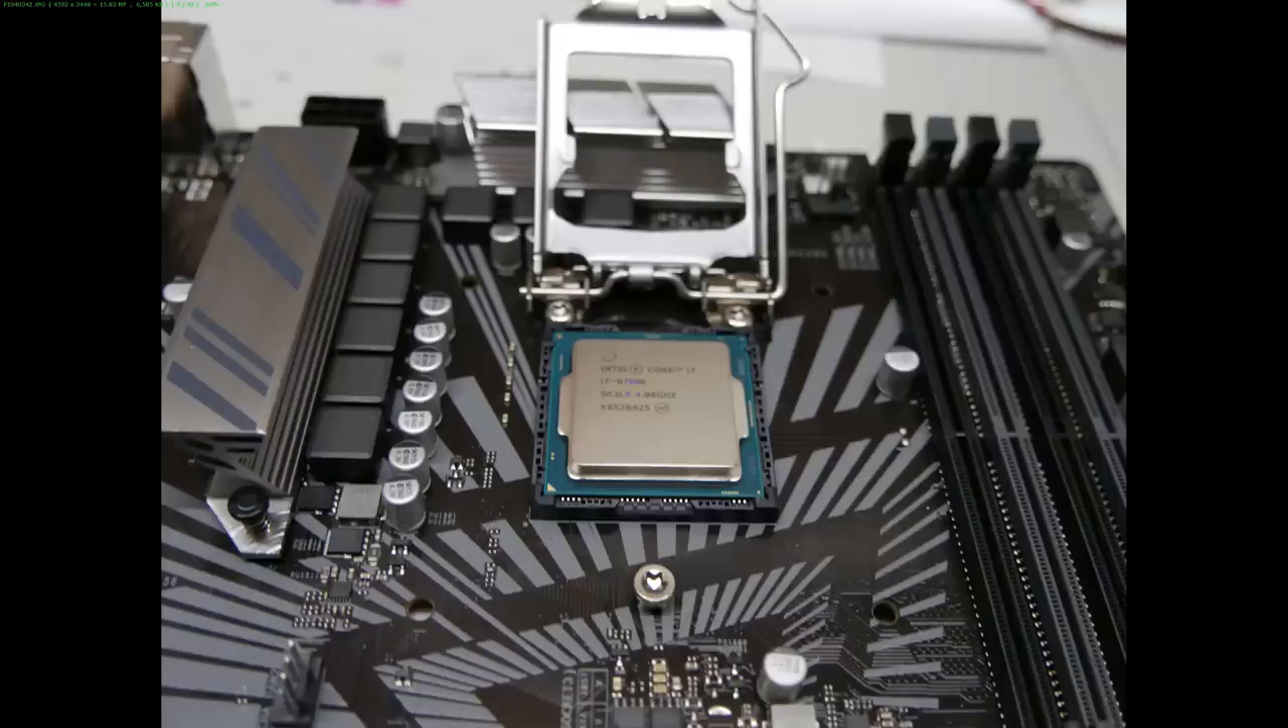There's the processor in its spot.